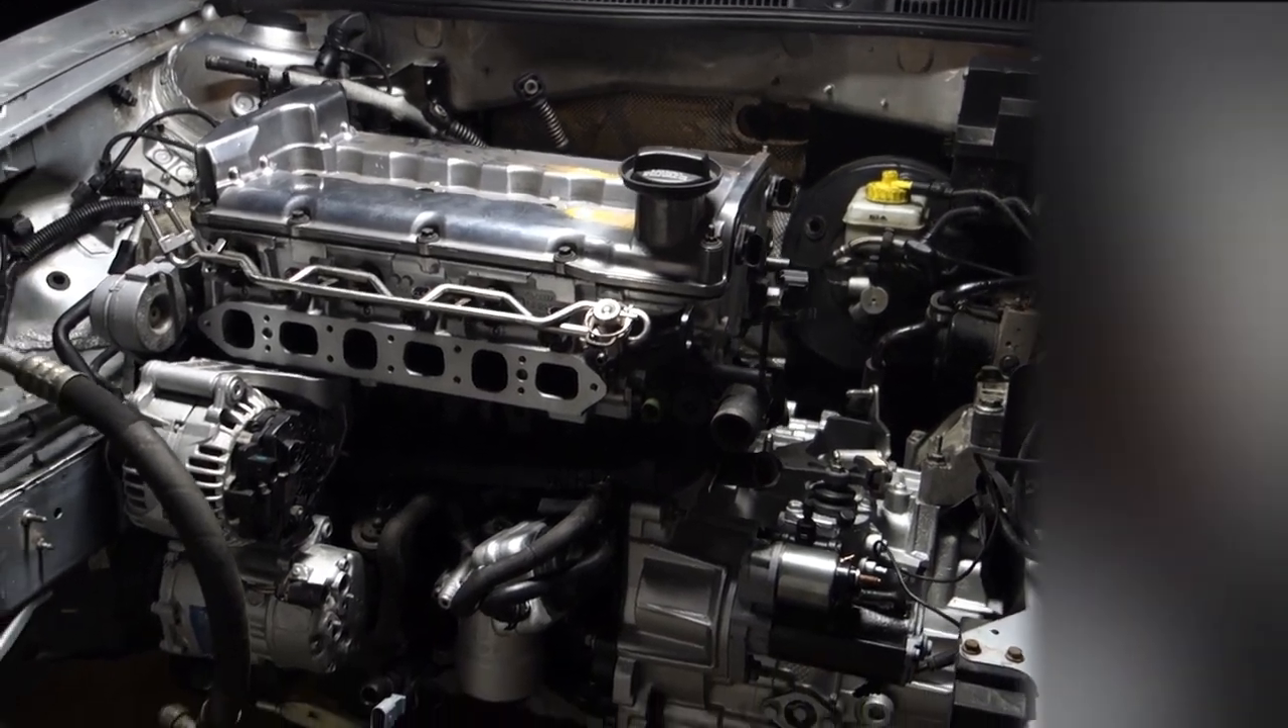Et bien voilà Le moteur est installé.